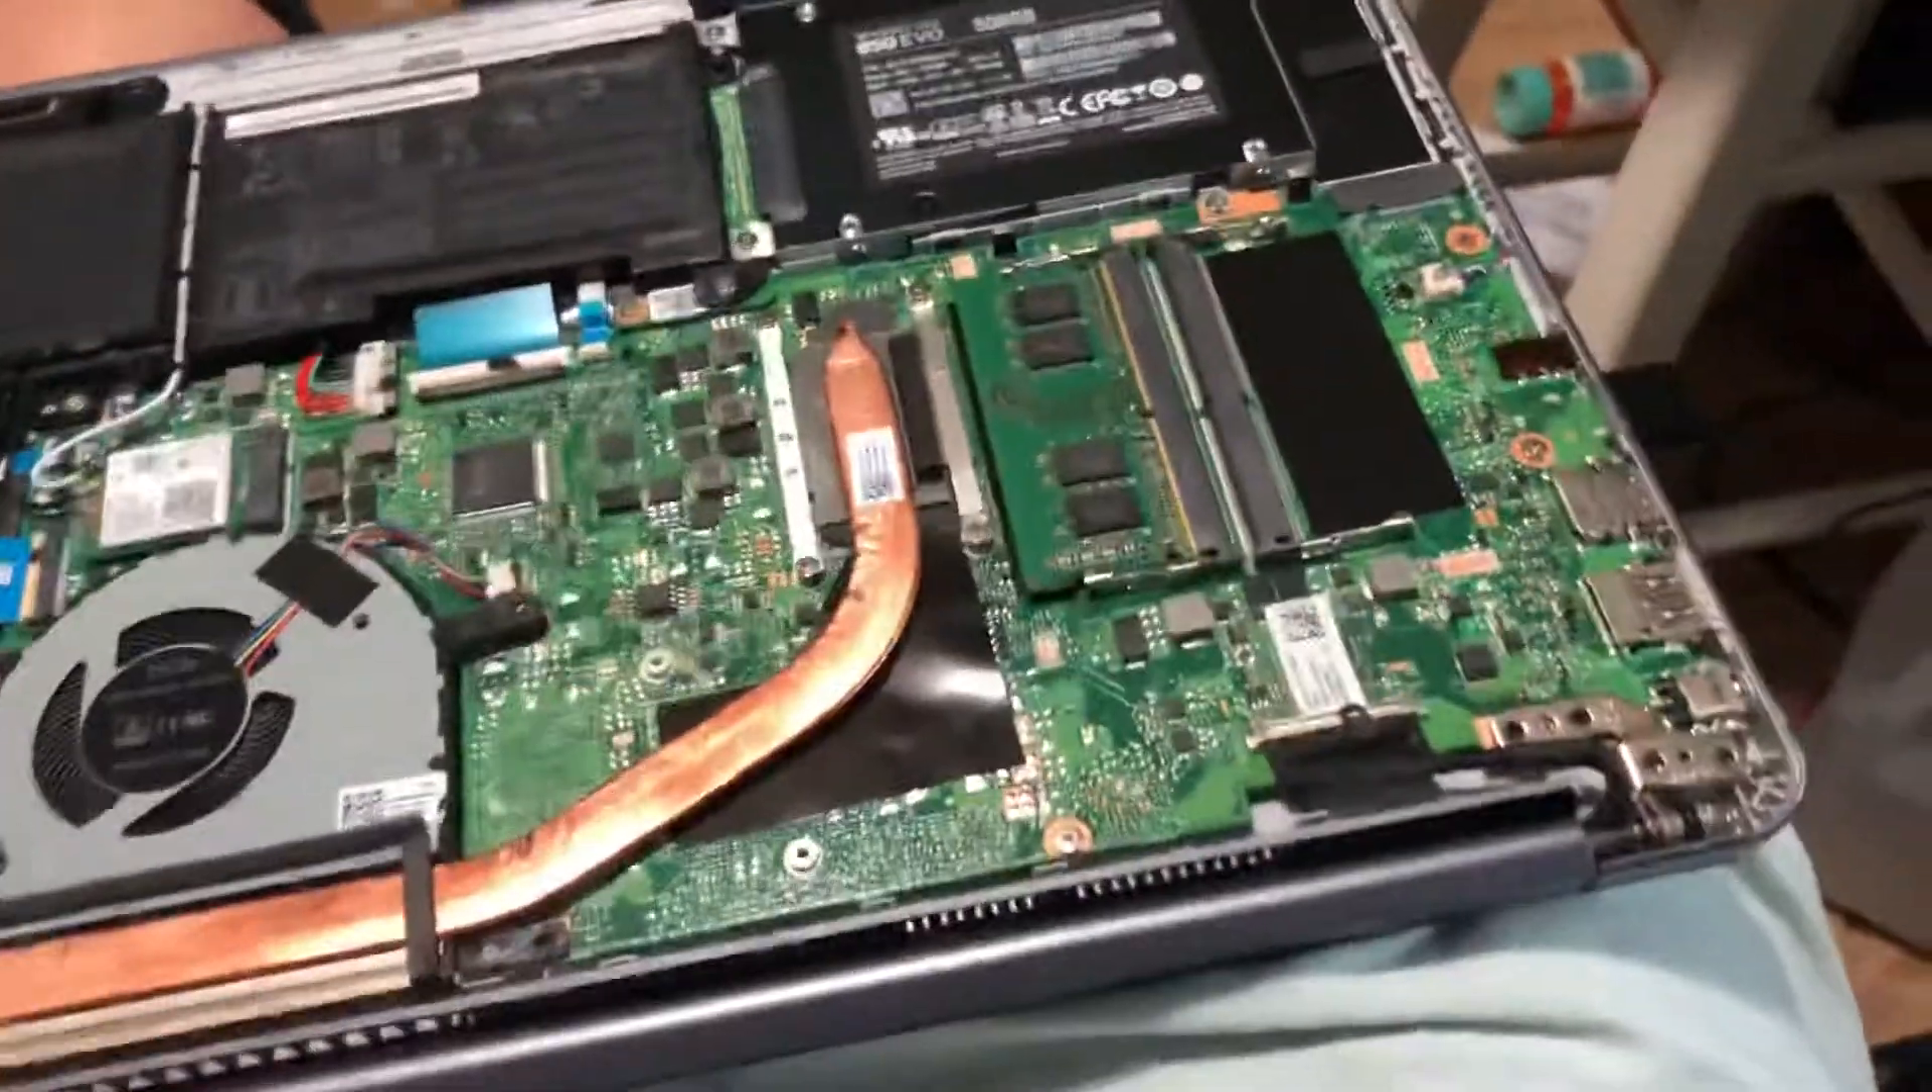I just pulled the cover off the bottom.